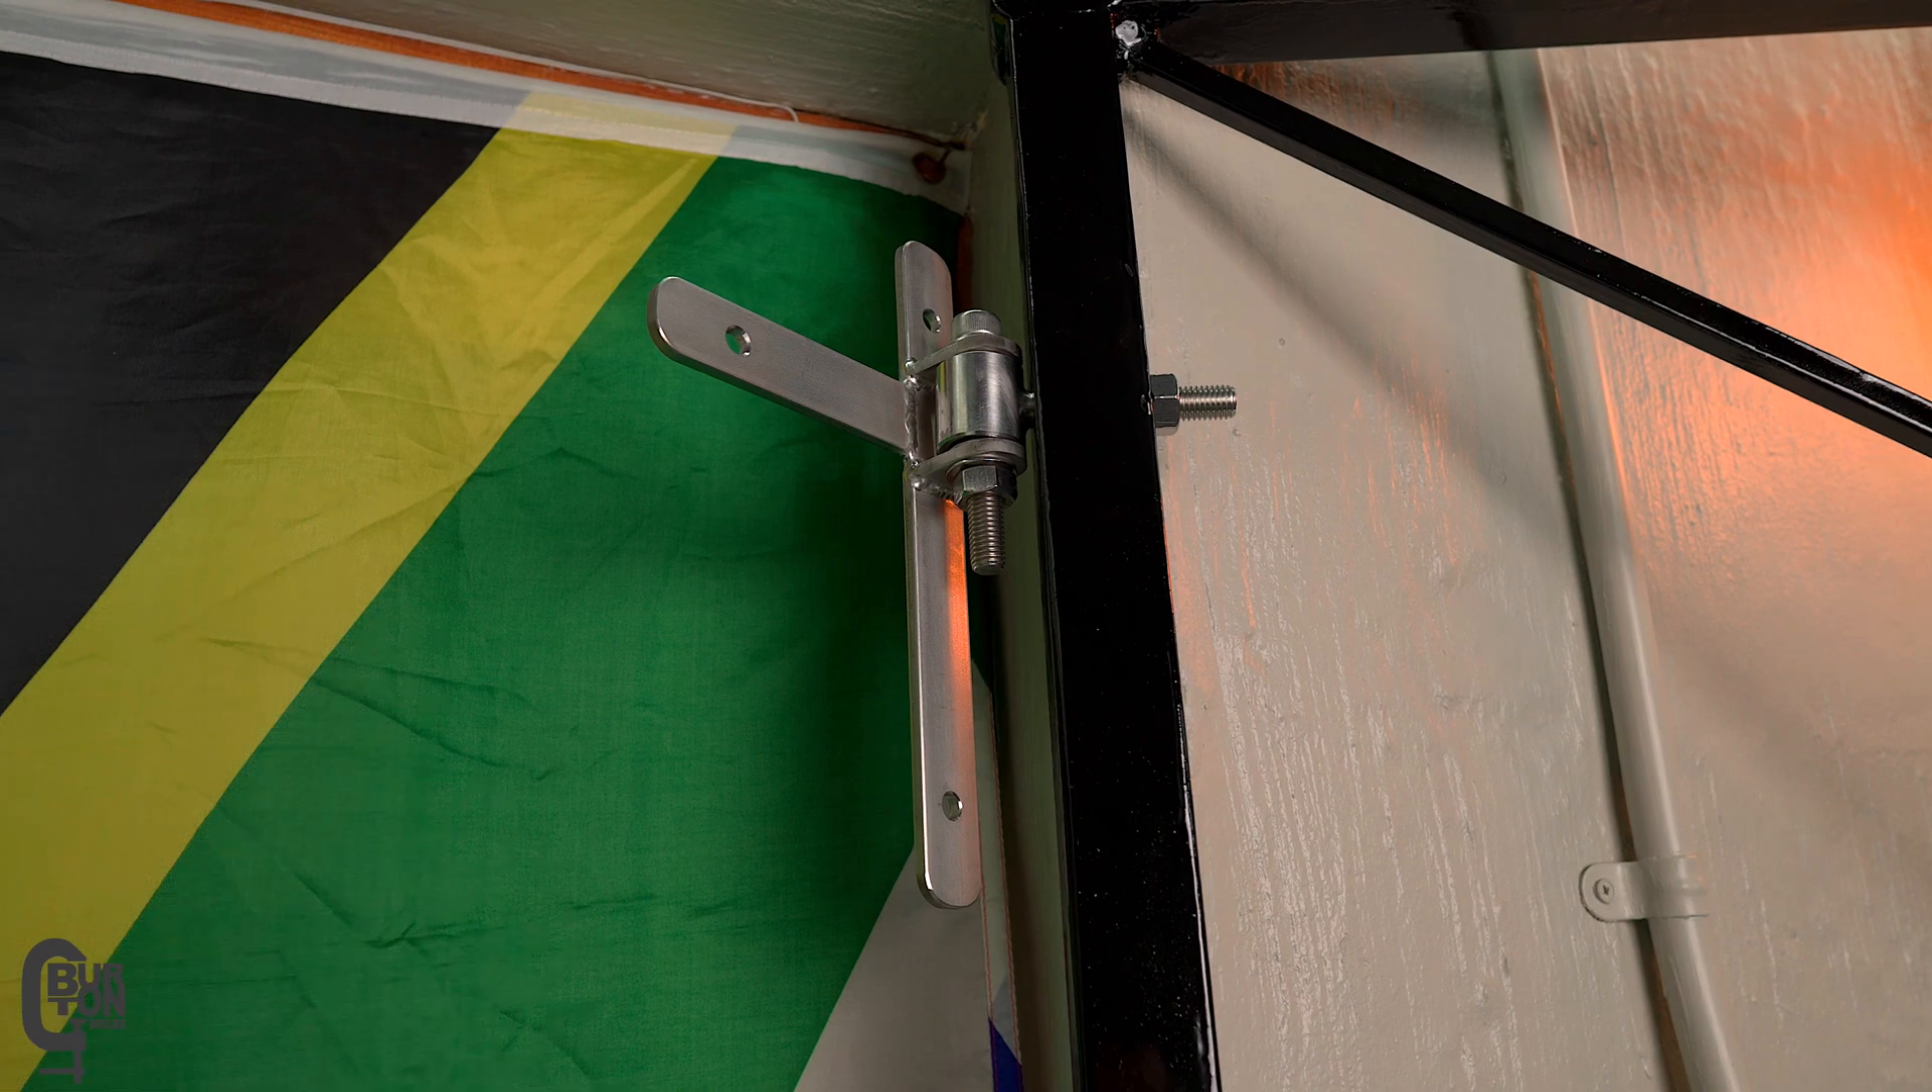Now of course we do still have to cut the bolts shorter put on washers nylocks etc but i think you guys get the point.